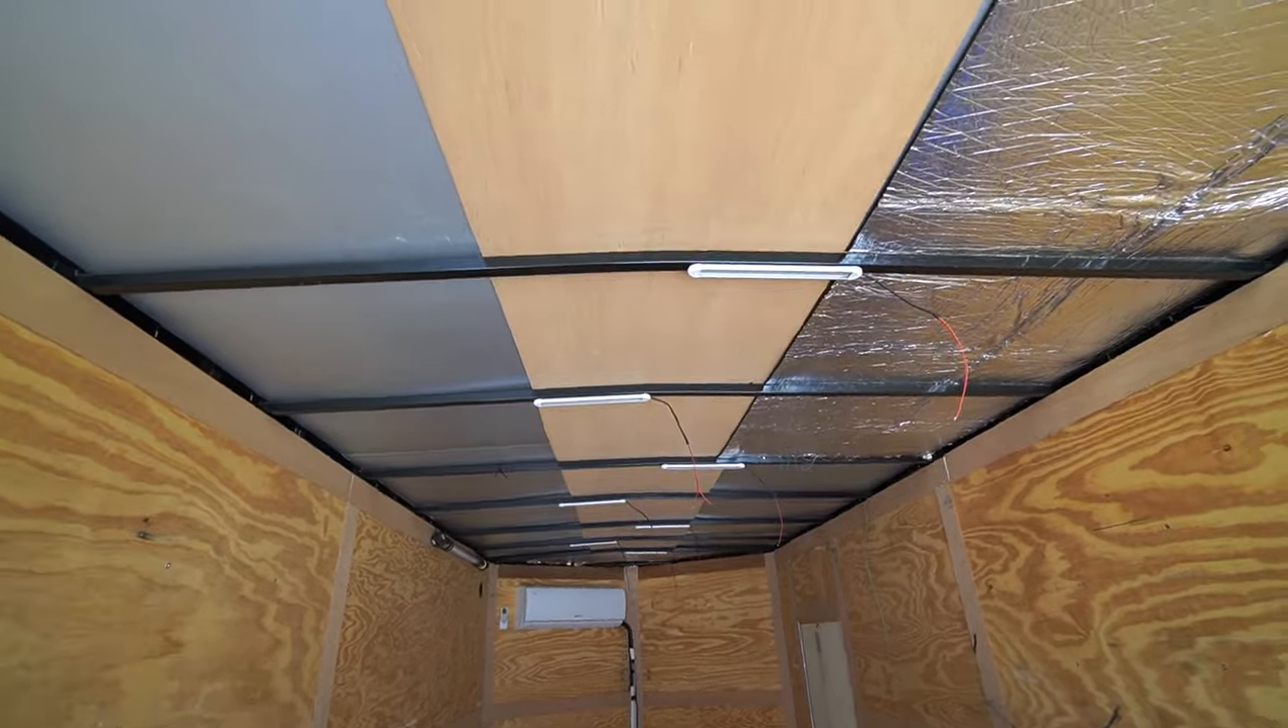All right, so we got all of these lights mounted, which was the easy part.